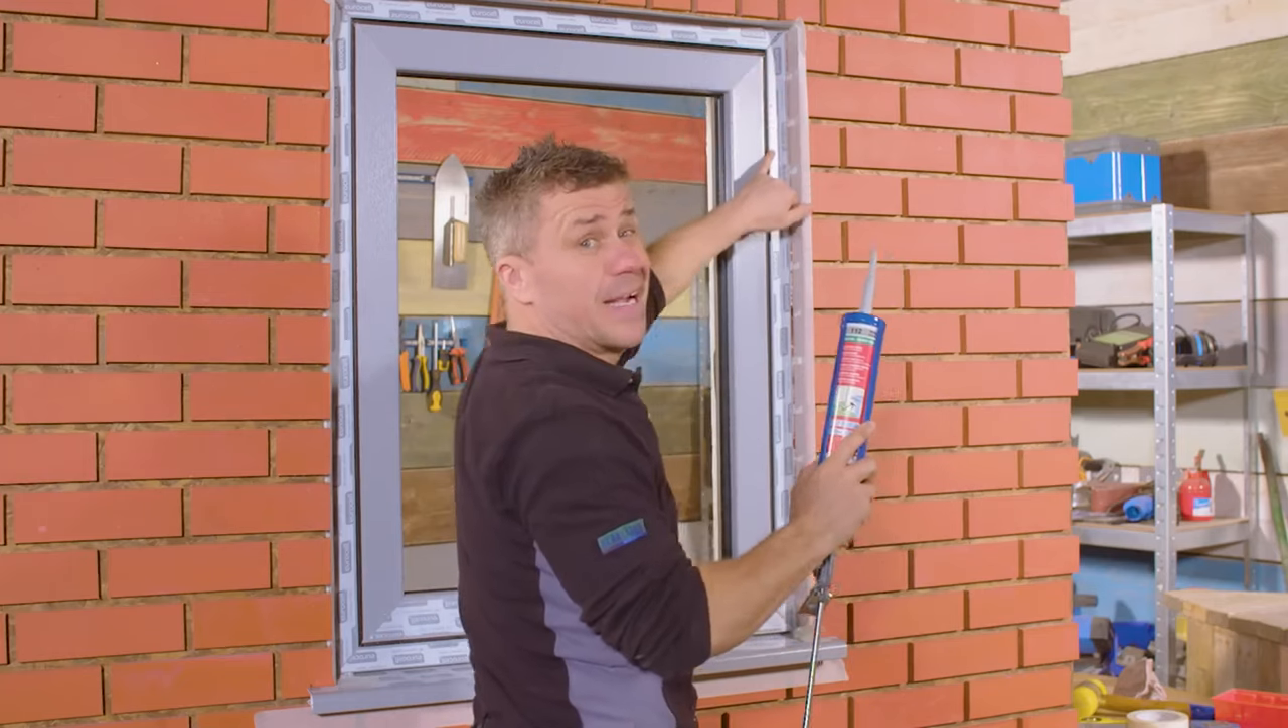Now I've left the protective seal on around the edges here at the moment.